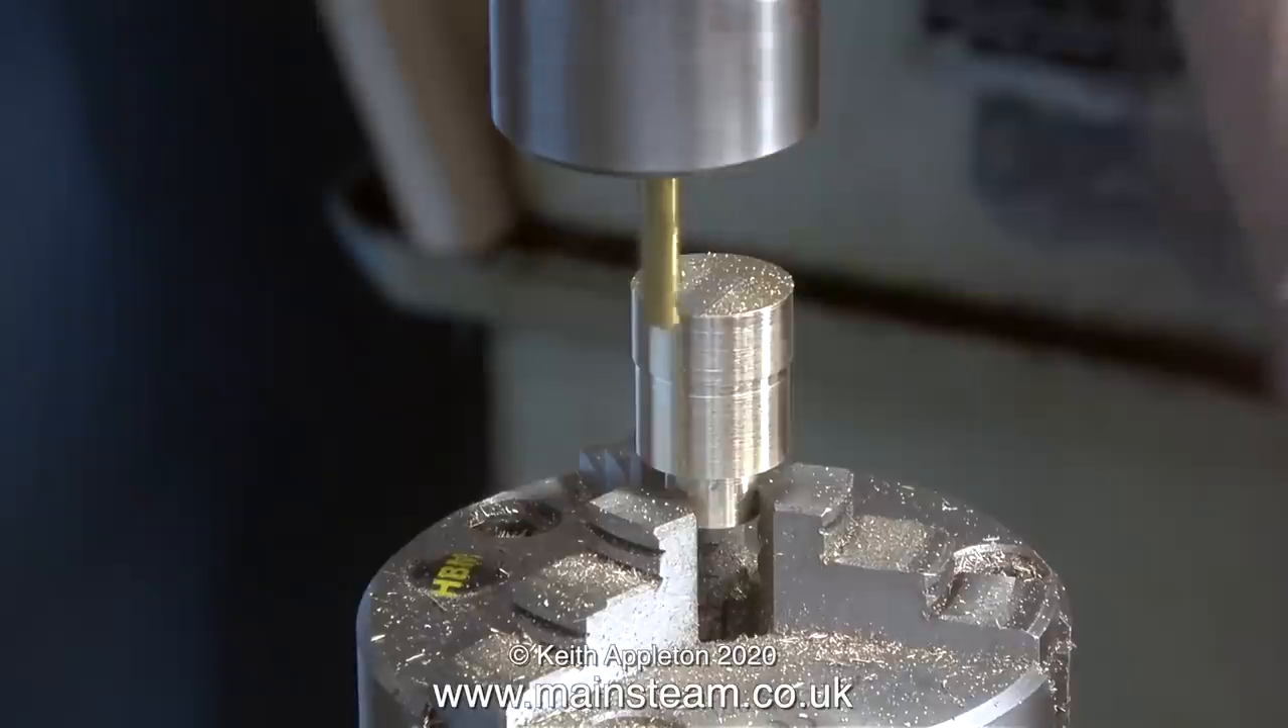You will notice that I'm not supporting much of this in the three jaw chuck. Too much of it is stuck out.